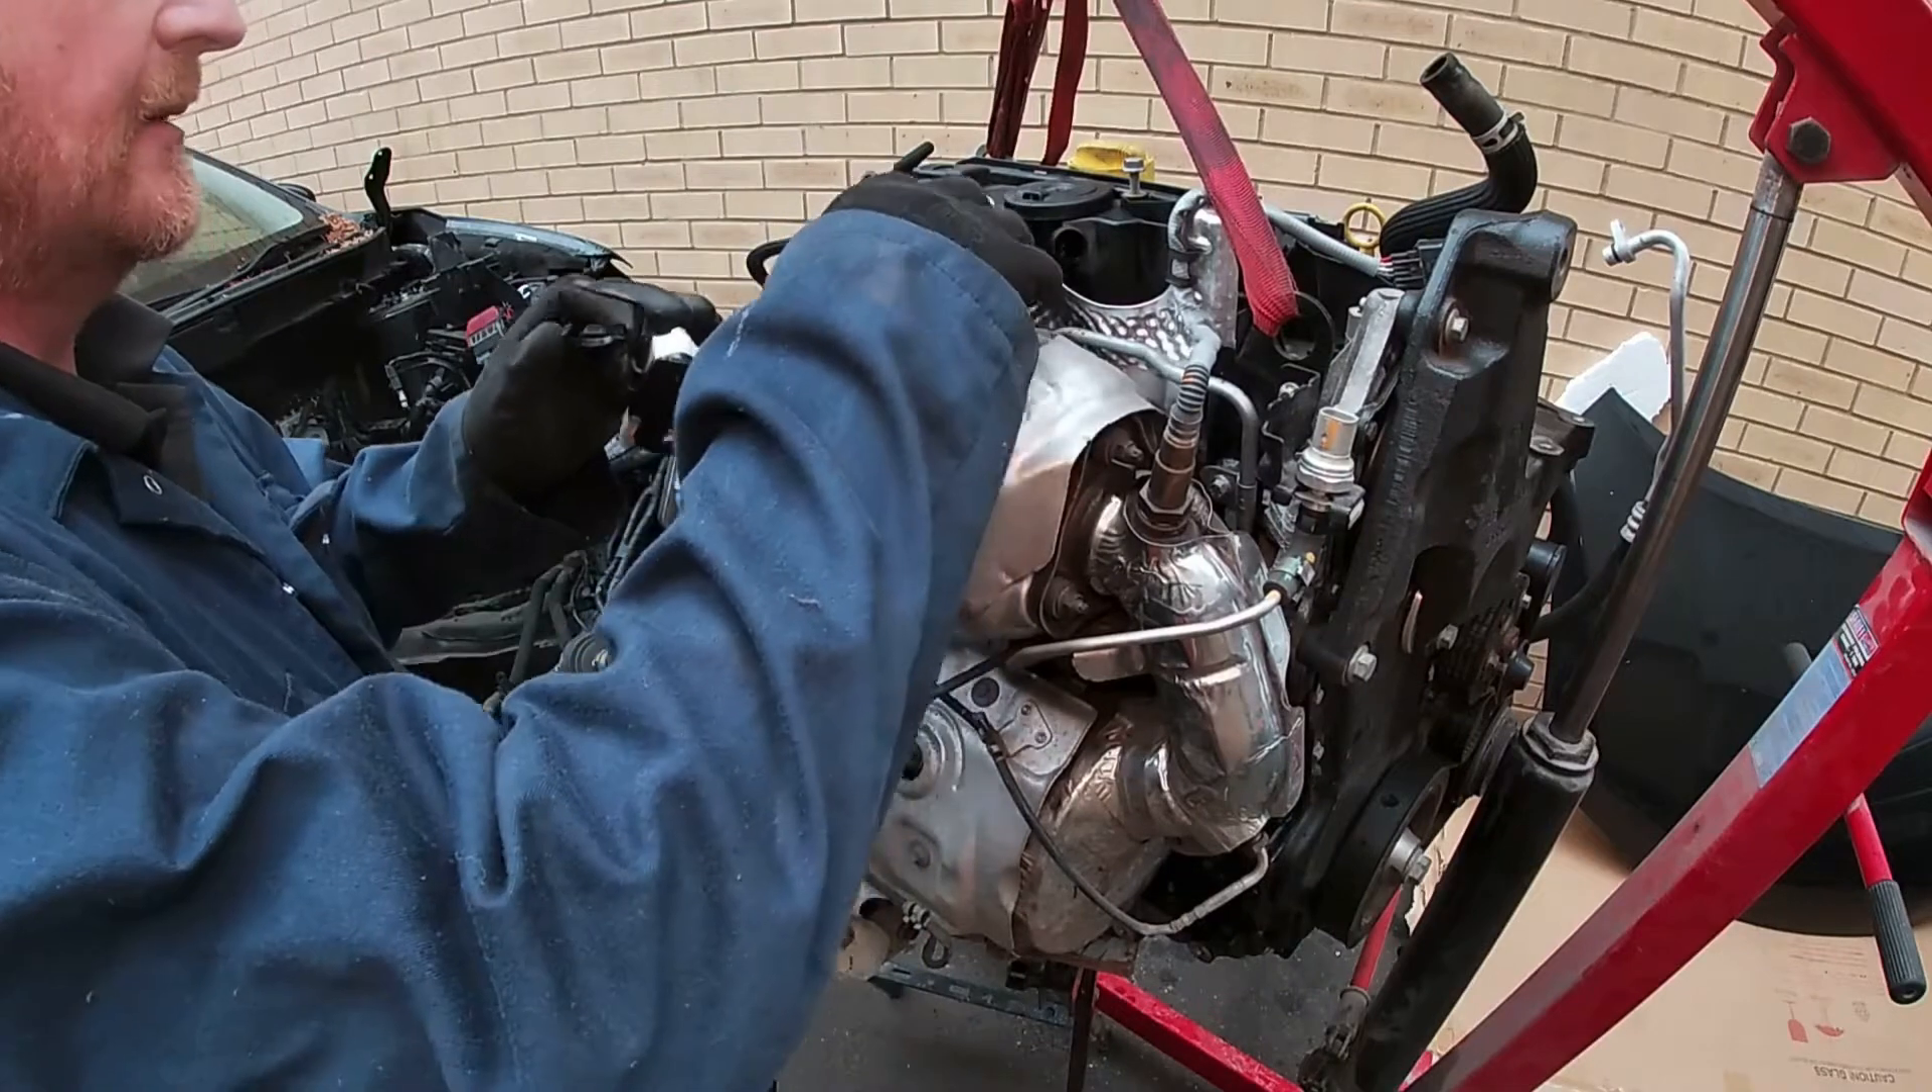So there you go i've got the engine out.